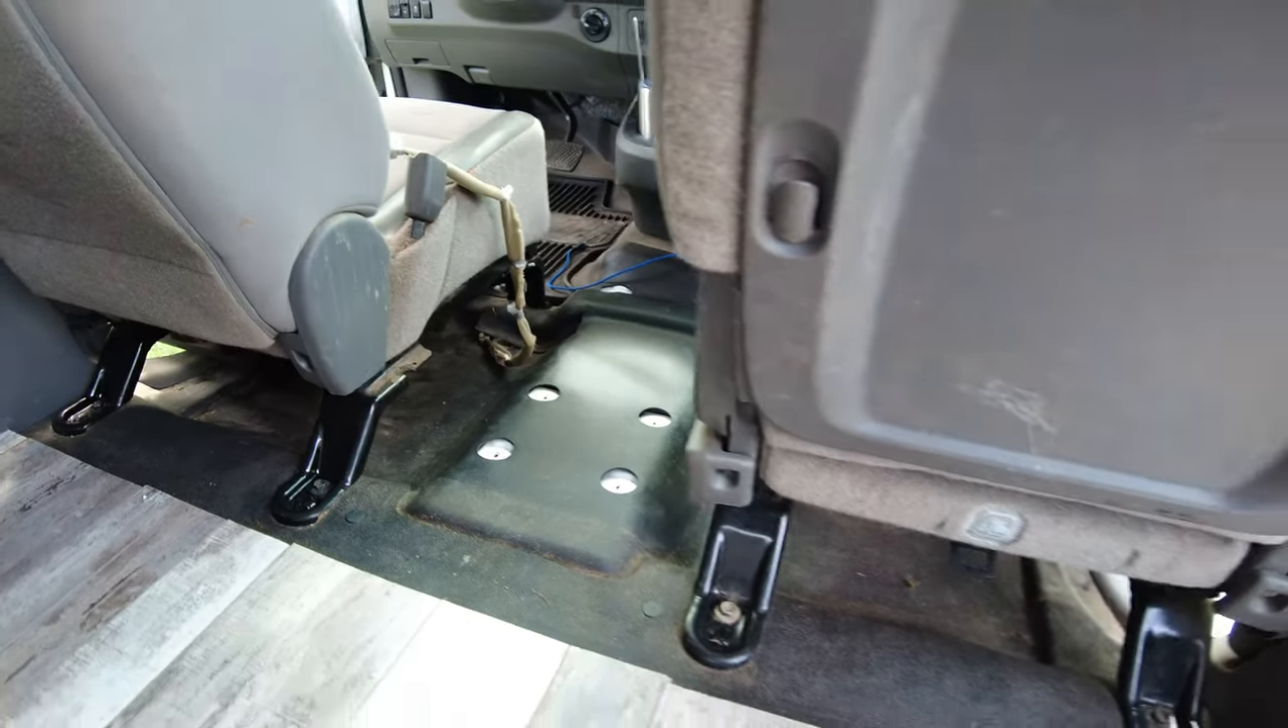We just took out the center console in our Nissan NV 3500 with USB and 120 outlet.